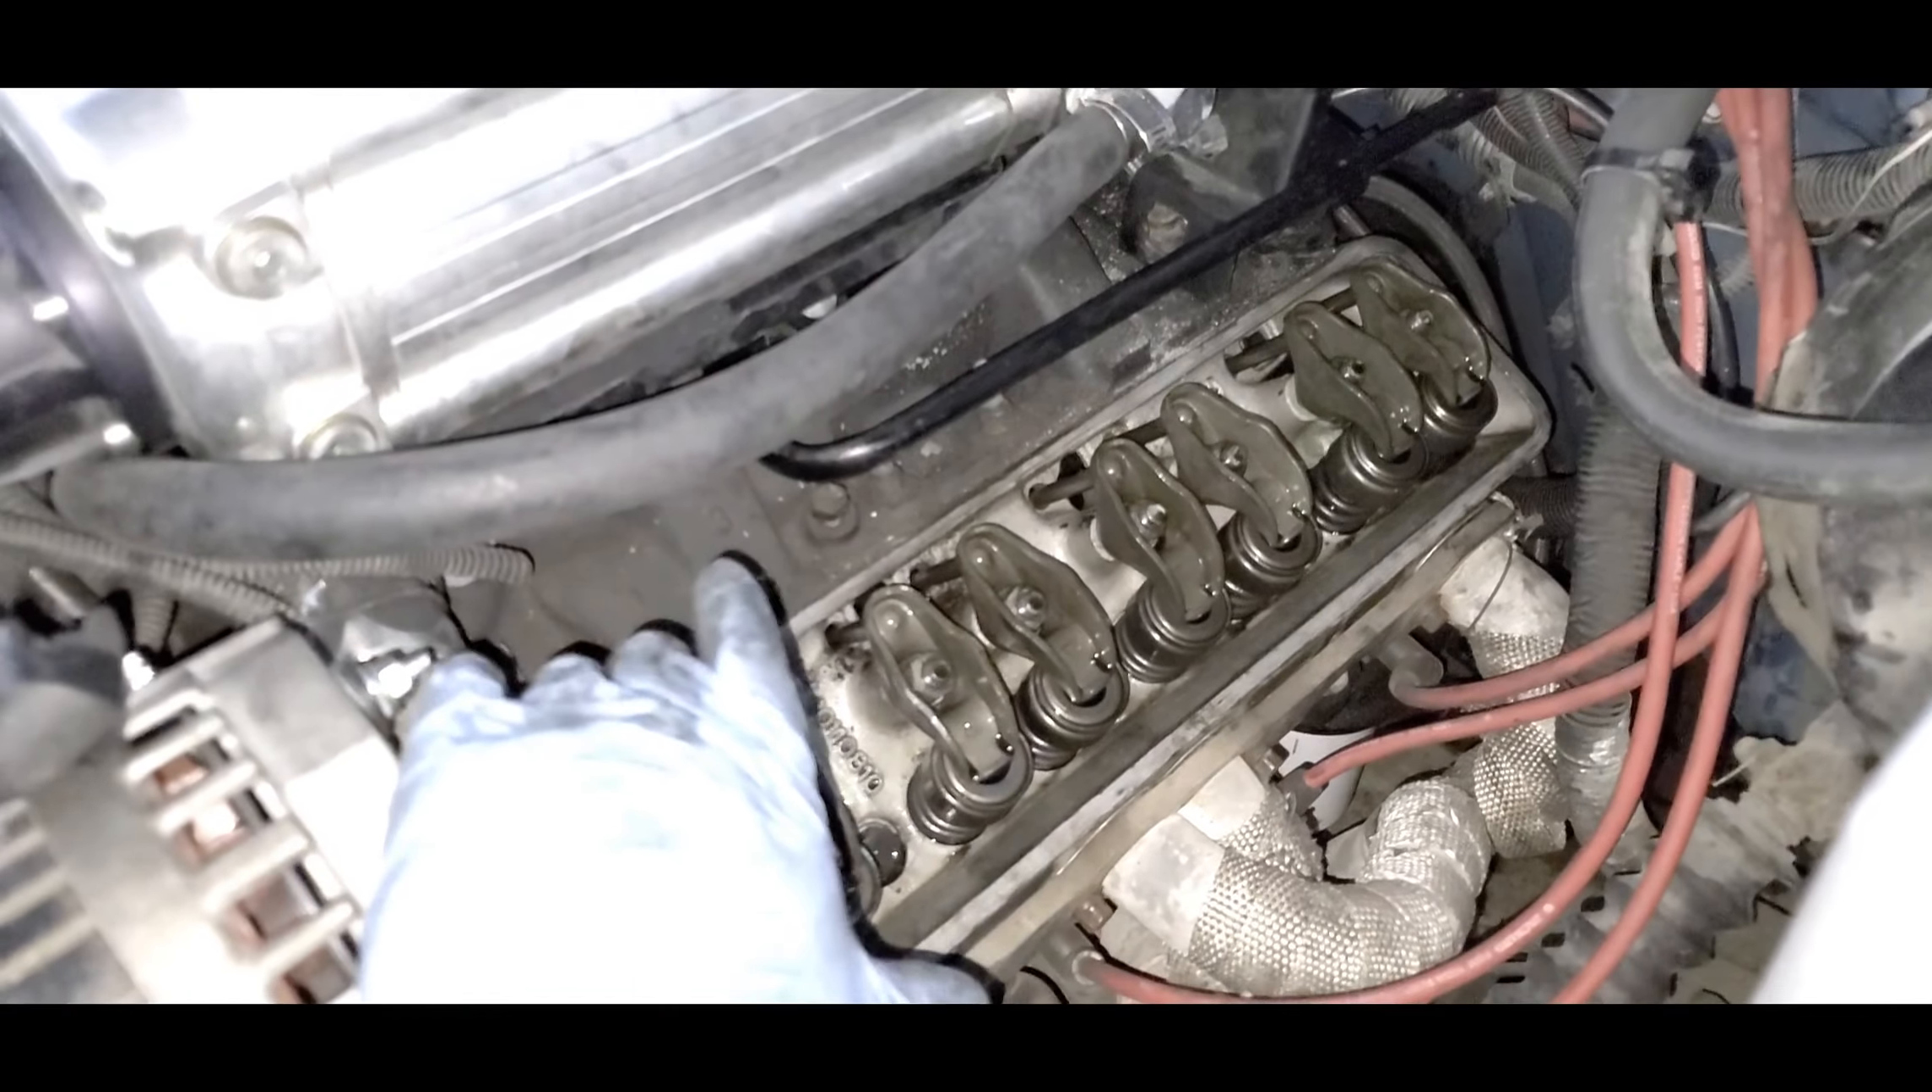I was able to uh get that valve cover out.